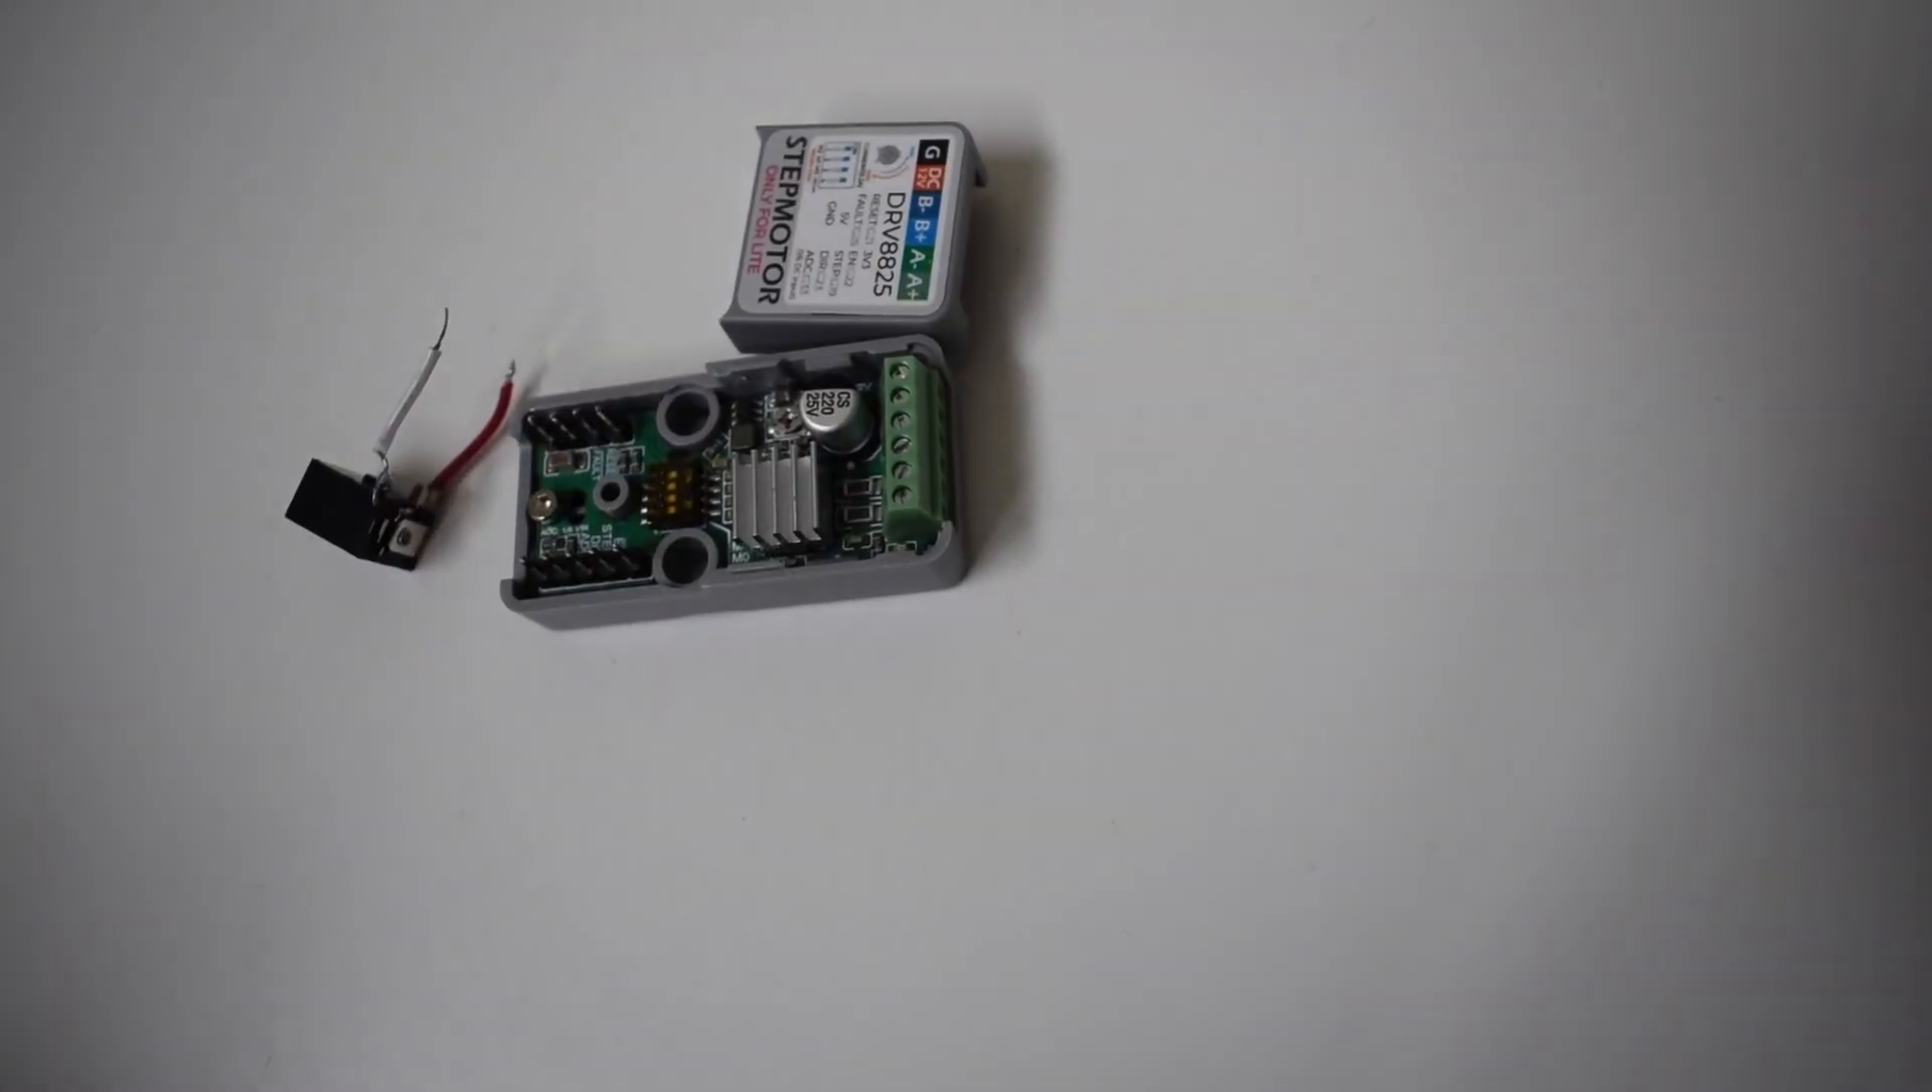Now the screw terminals are exposed we can loosen the two channels on the left hand side to insert the barrel jack connector.